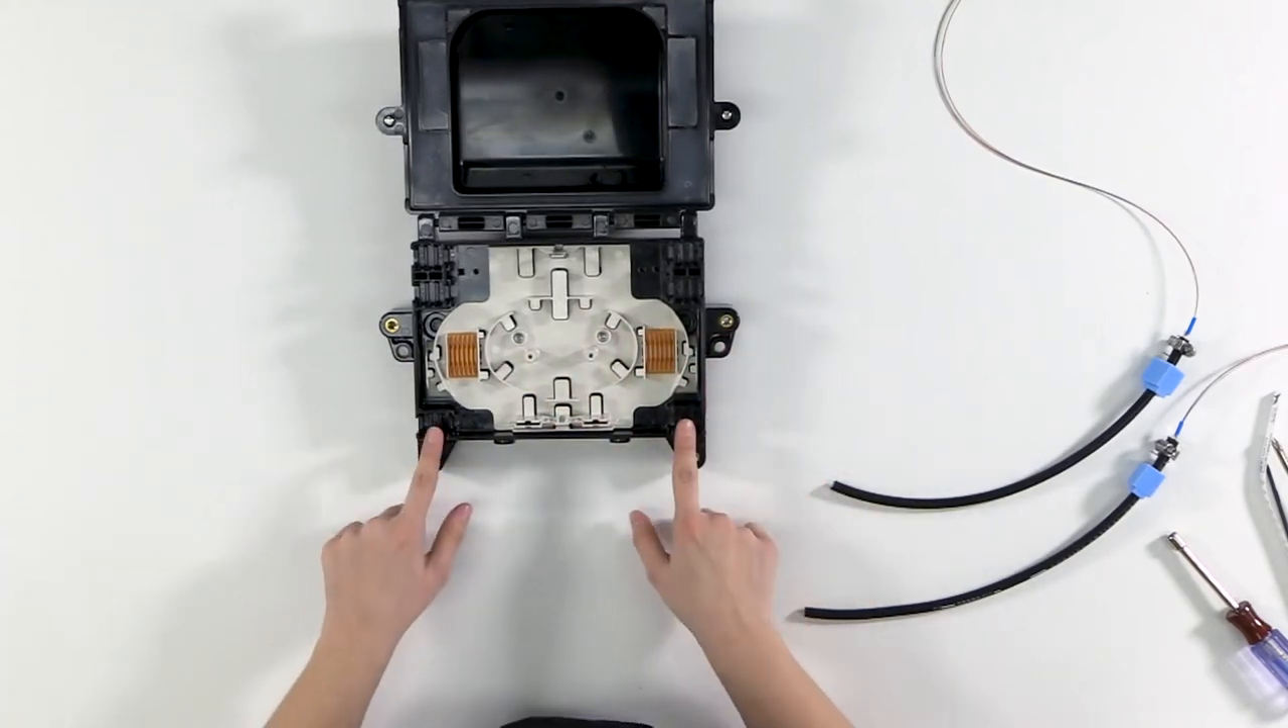Now this closure's already been prepped with the organizer or splice tray.